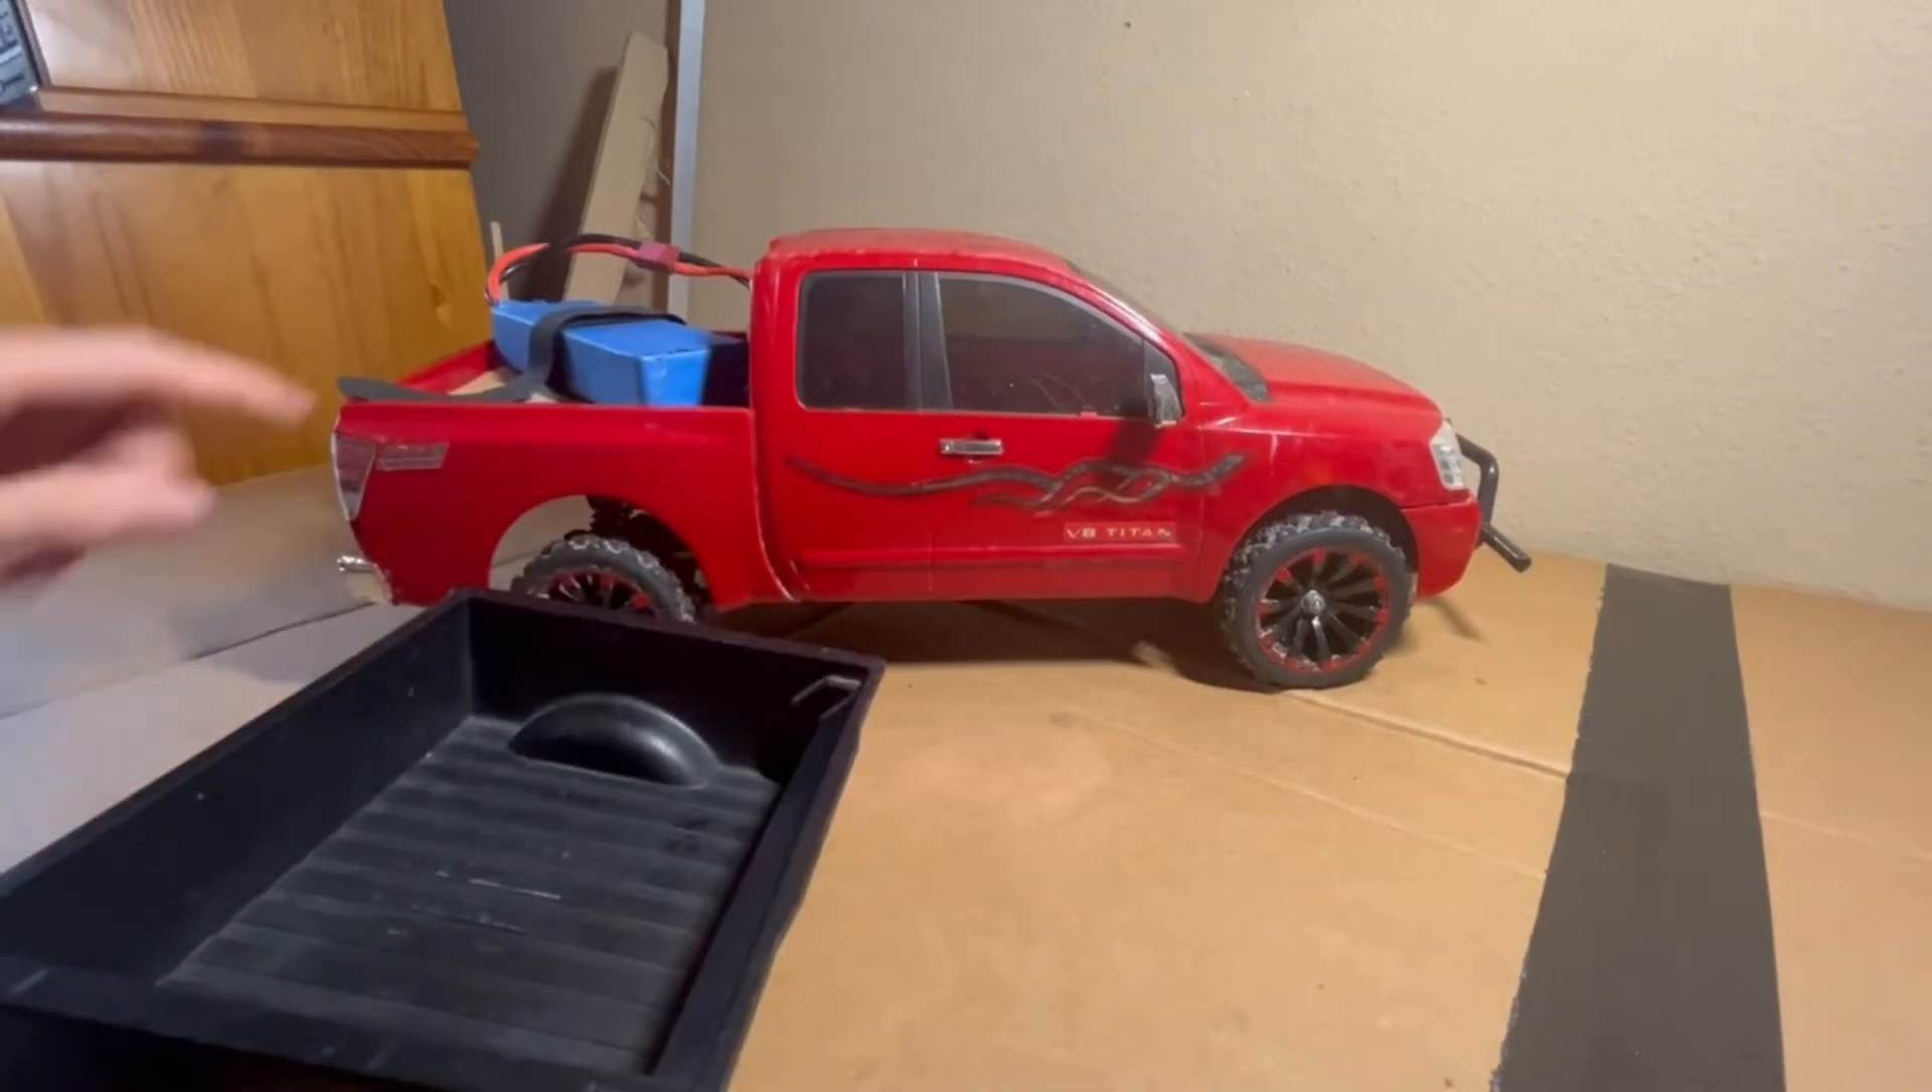So, I bought some smaller wheels that fit in the wheel wells. Much better. It leaves plenty of room for the travel.